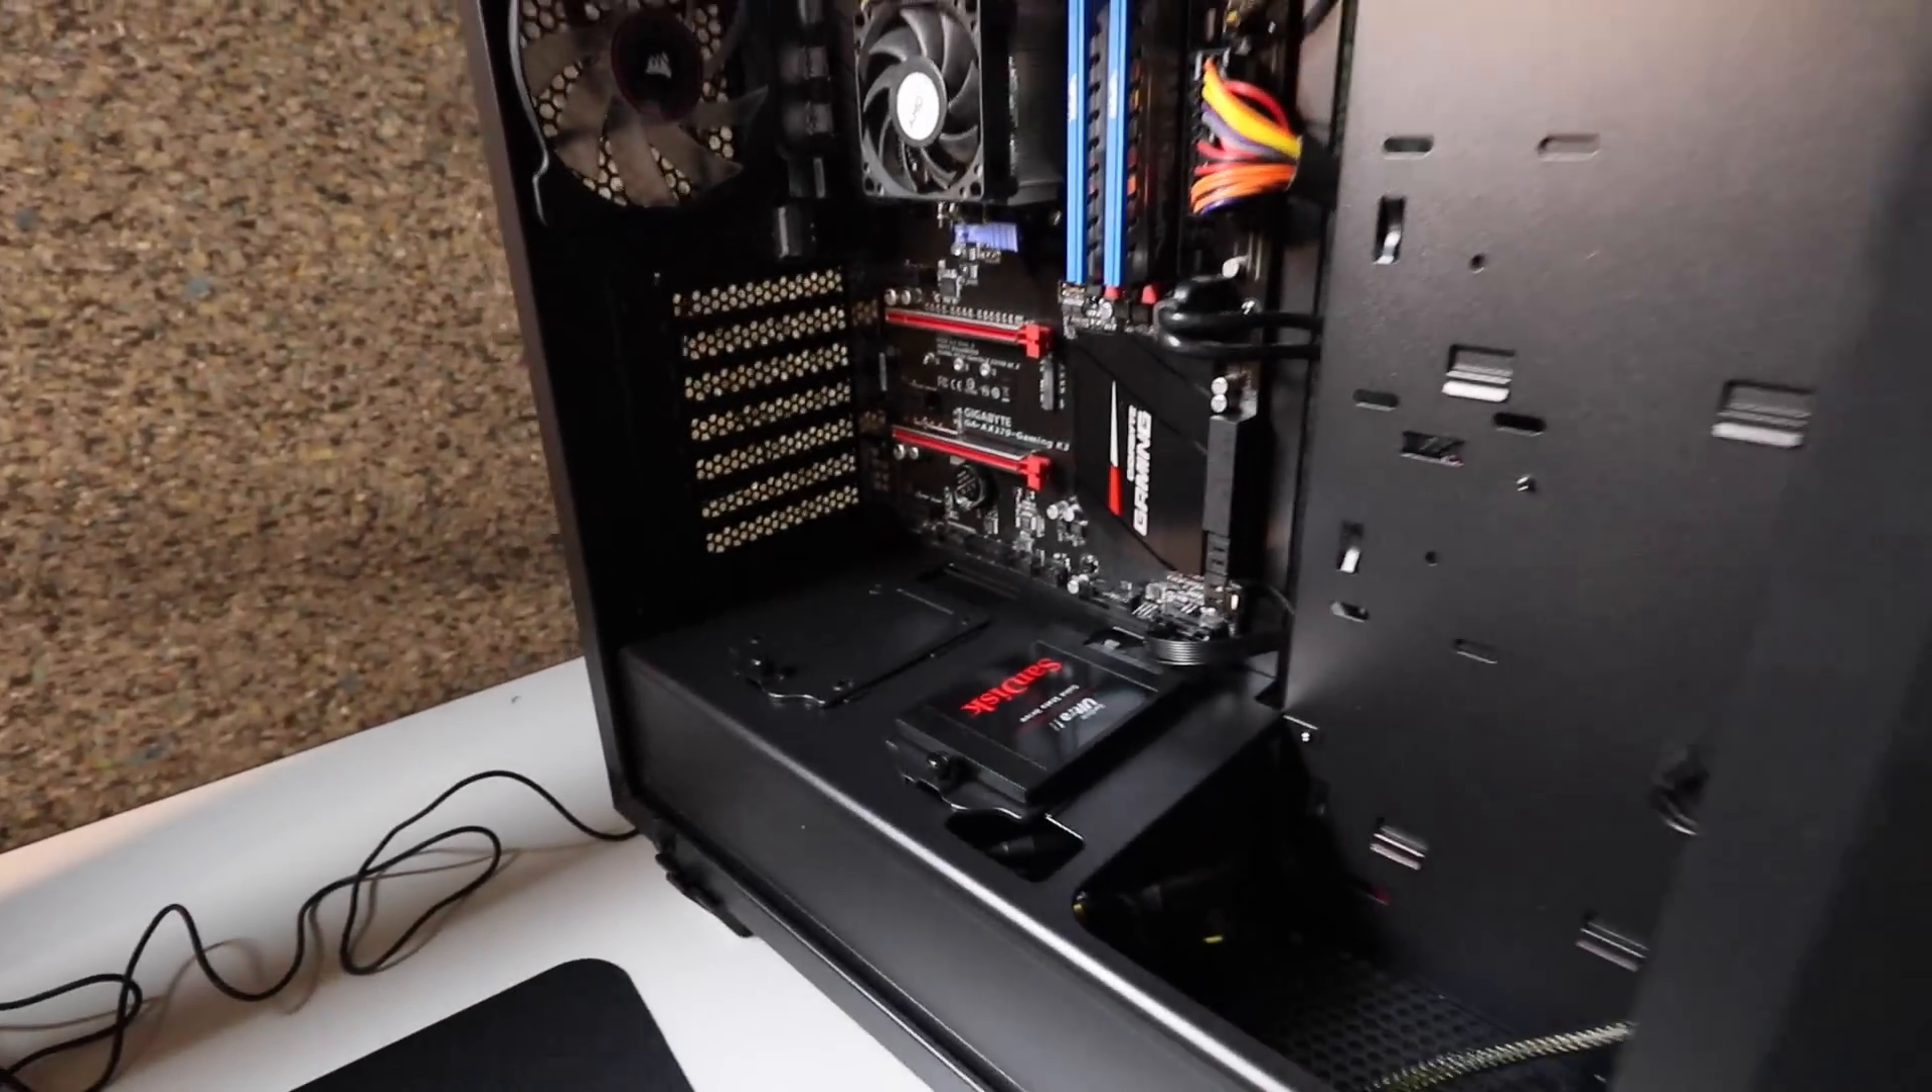You'll notice I haven't installed the graphics card, but we're going to get started installing Windows.